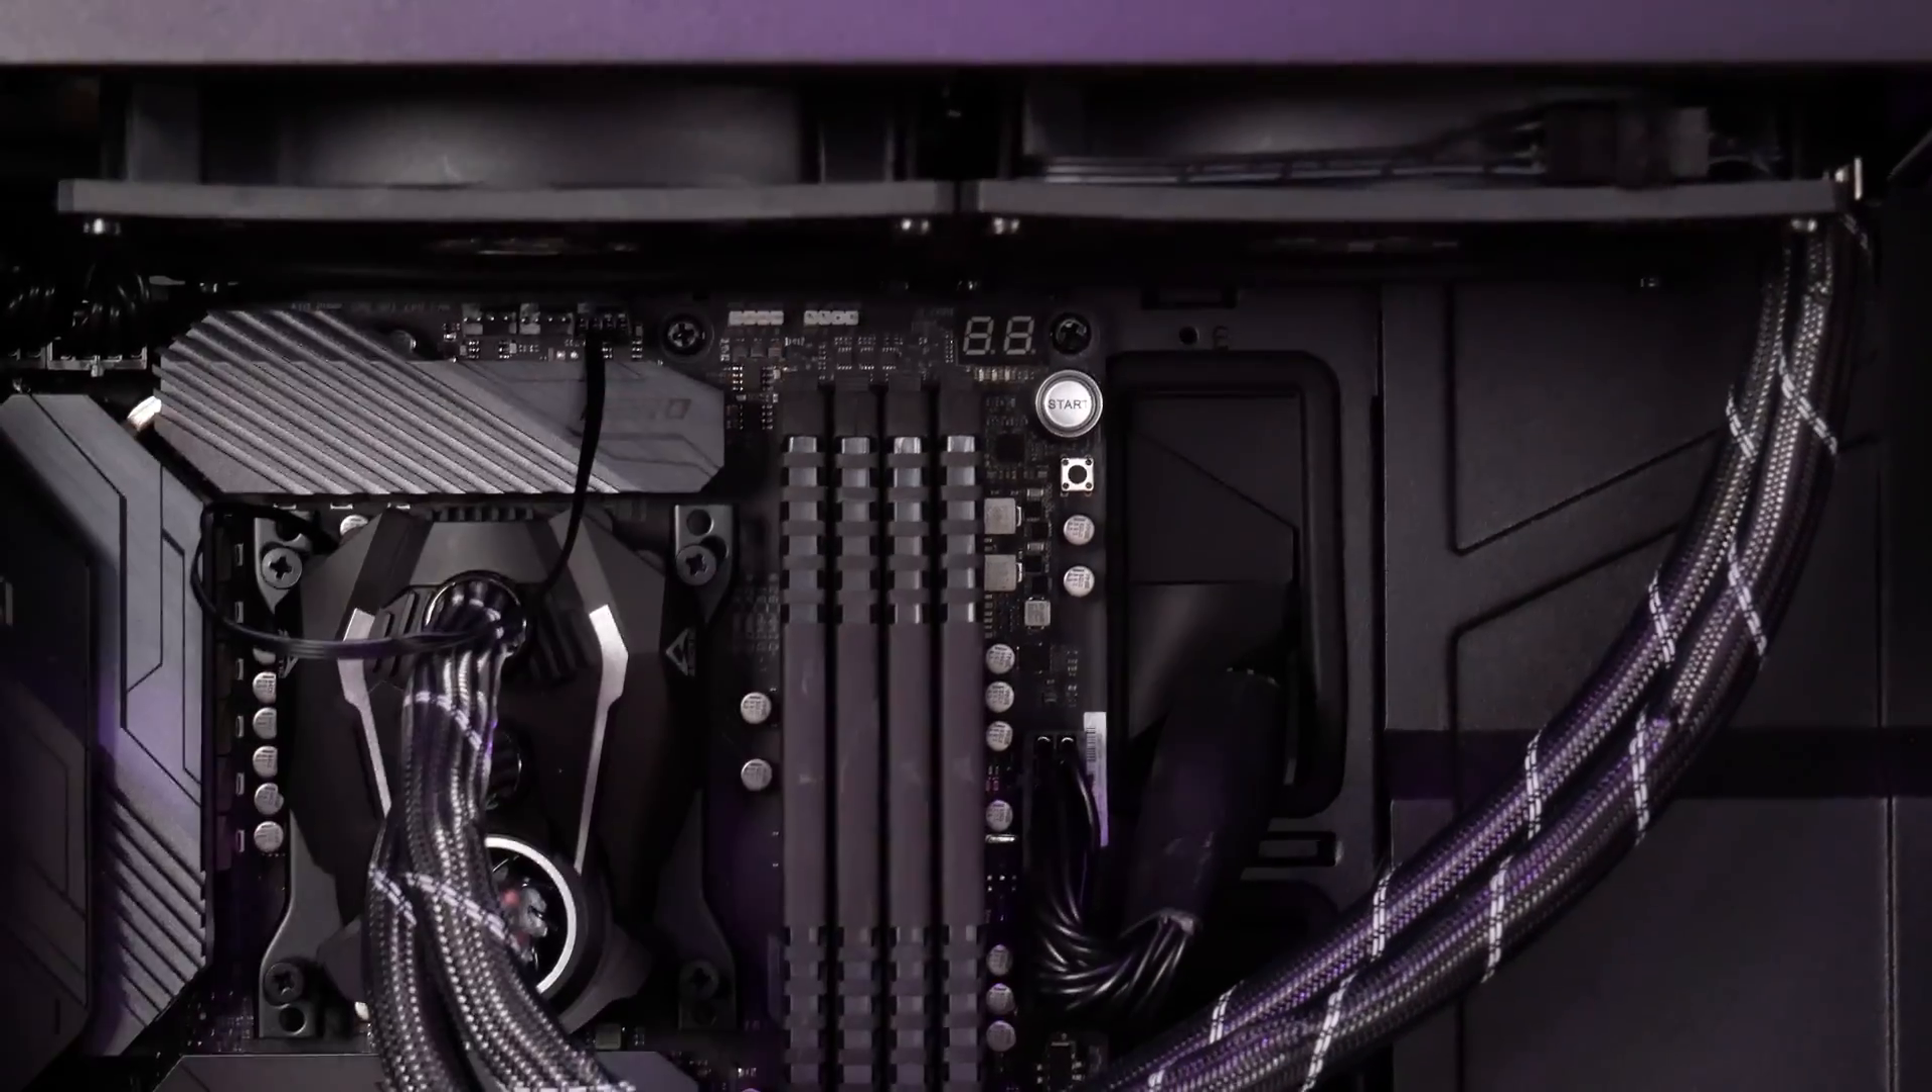And here we have the cooler installed.